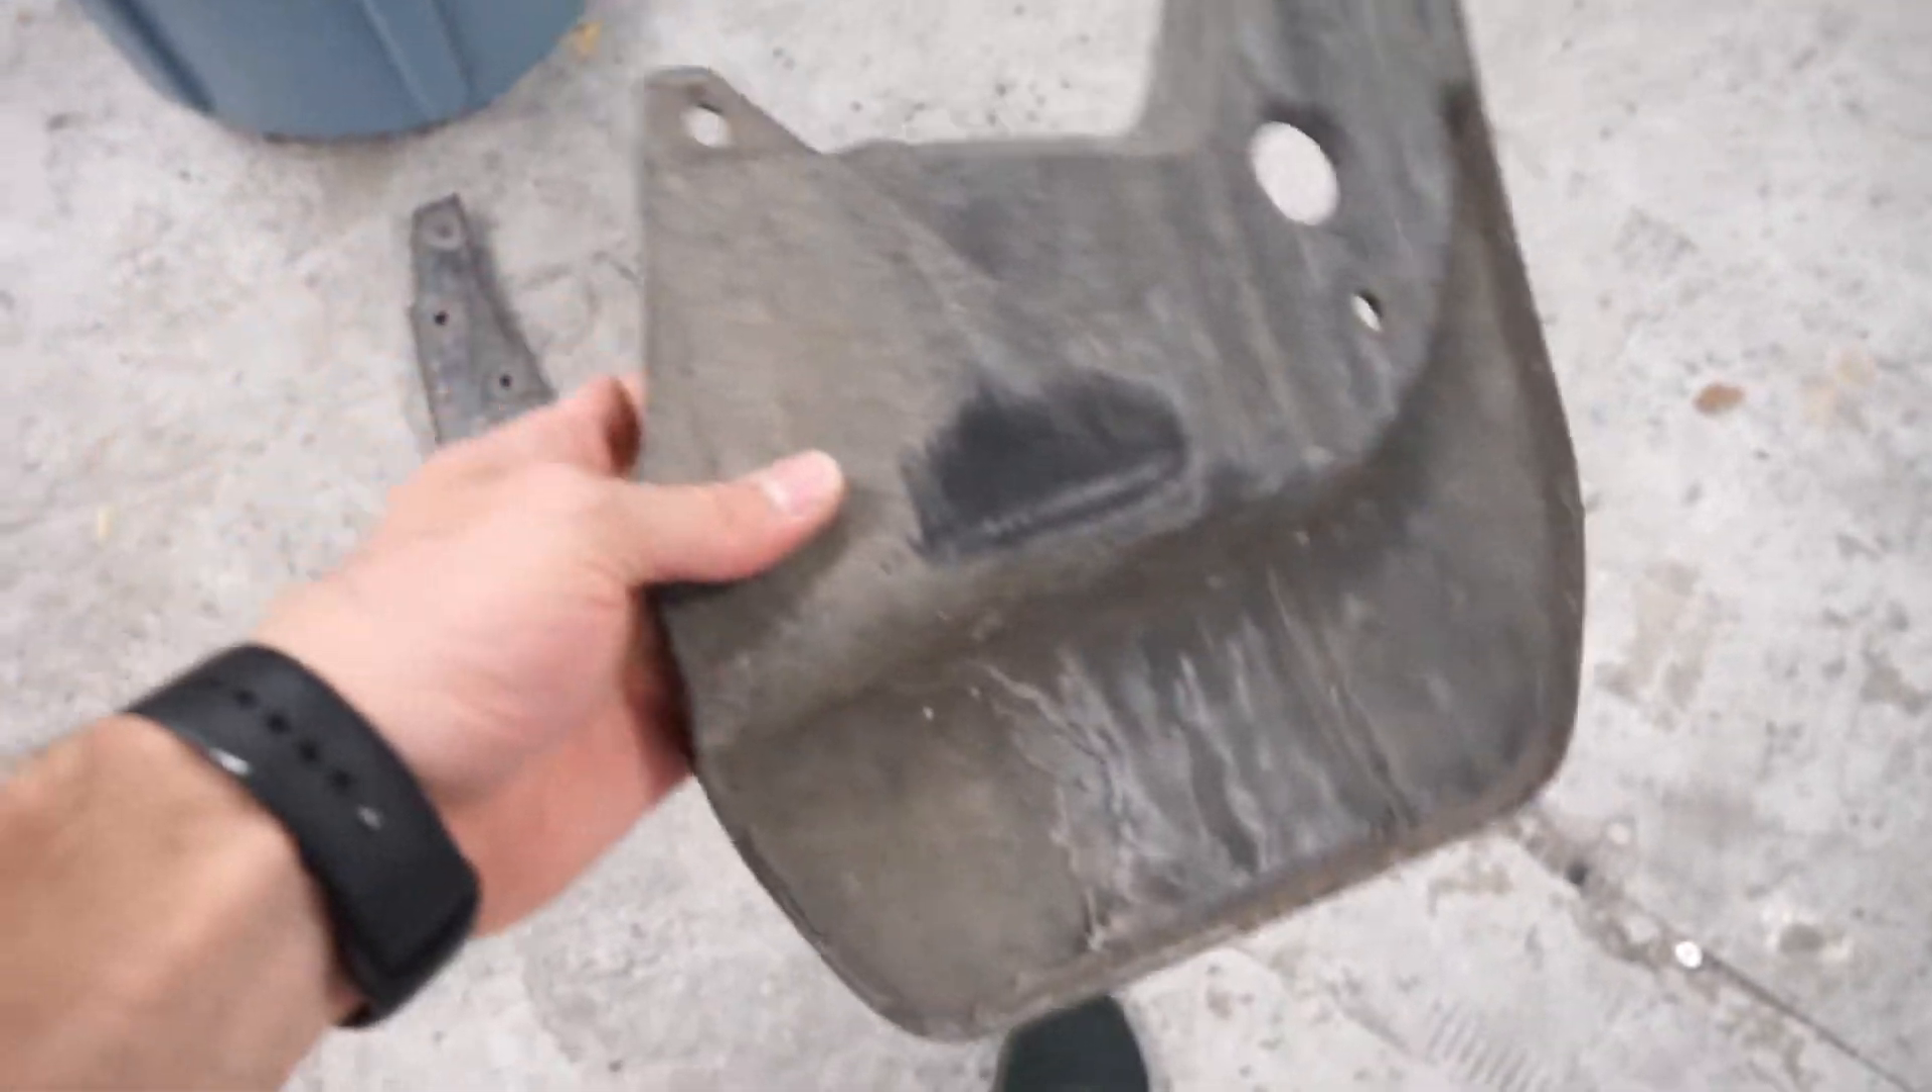We did have to take off the mud flaps on the rear you can see right there where it was kind of rubbing.